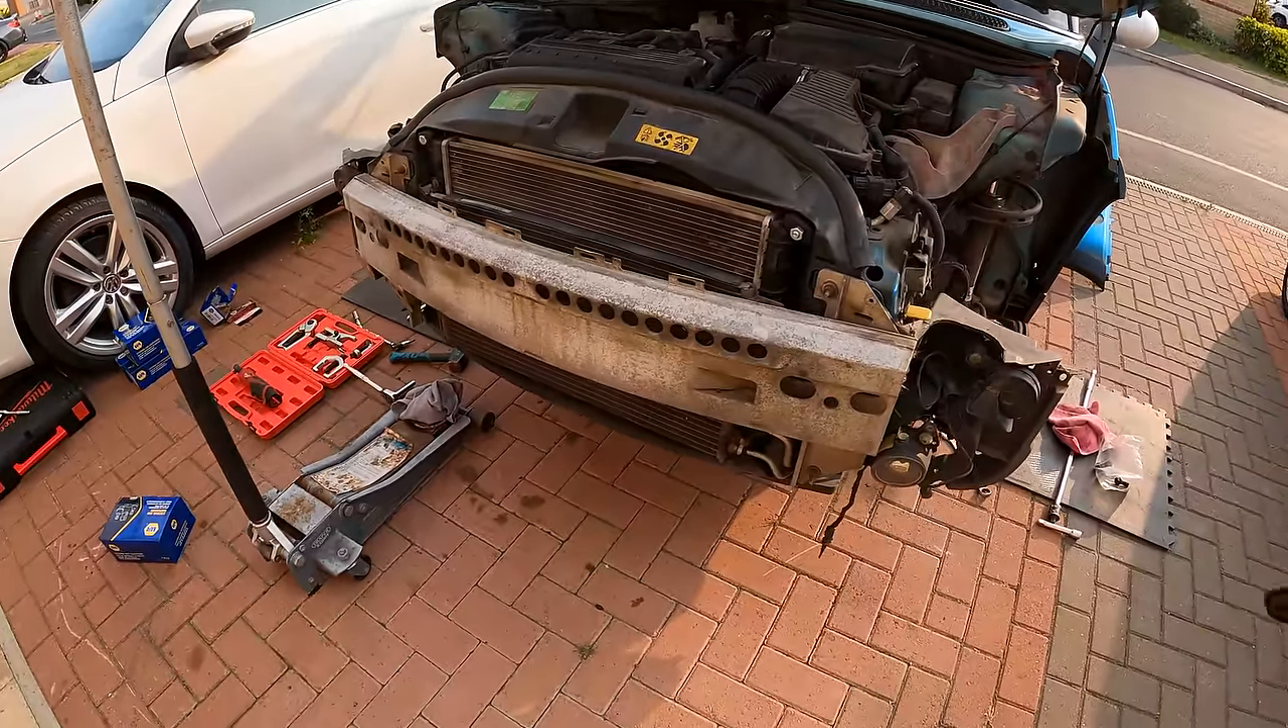And then on this side, we're all built up, ready to go. So I've put the impact bar back on the front.